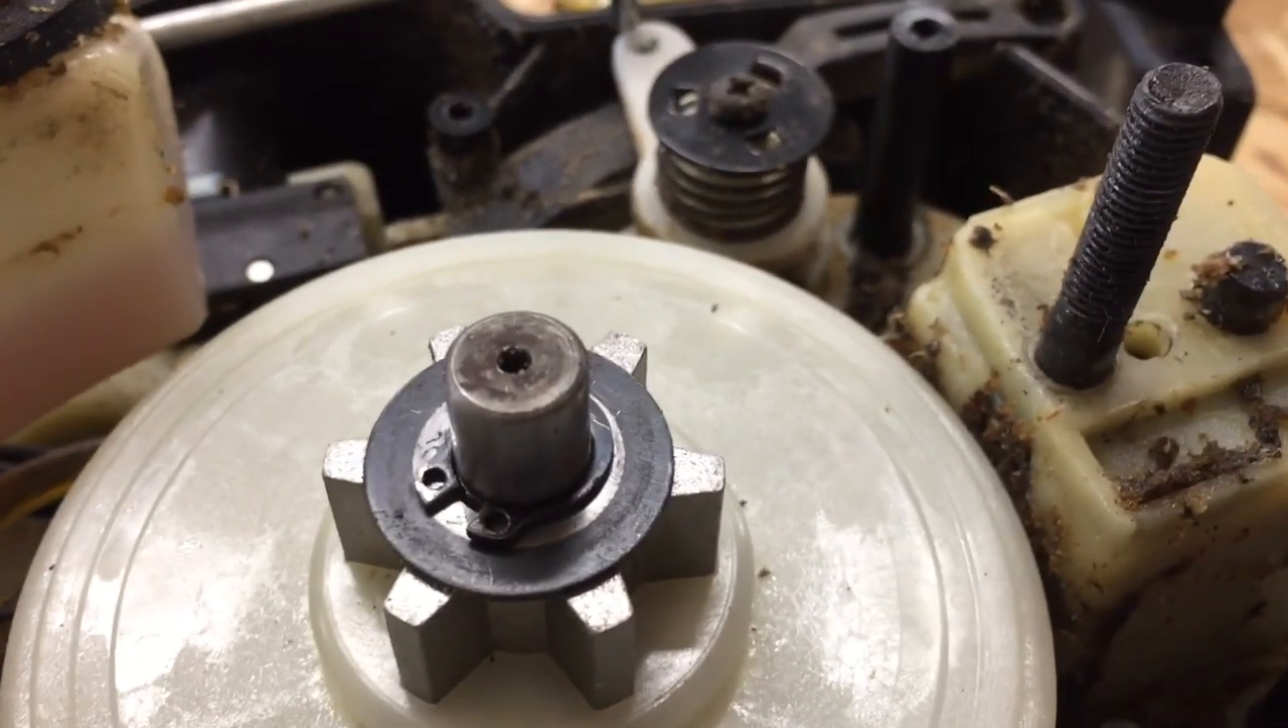All right so we got our clip on there just so I can show you what it looks like.